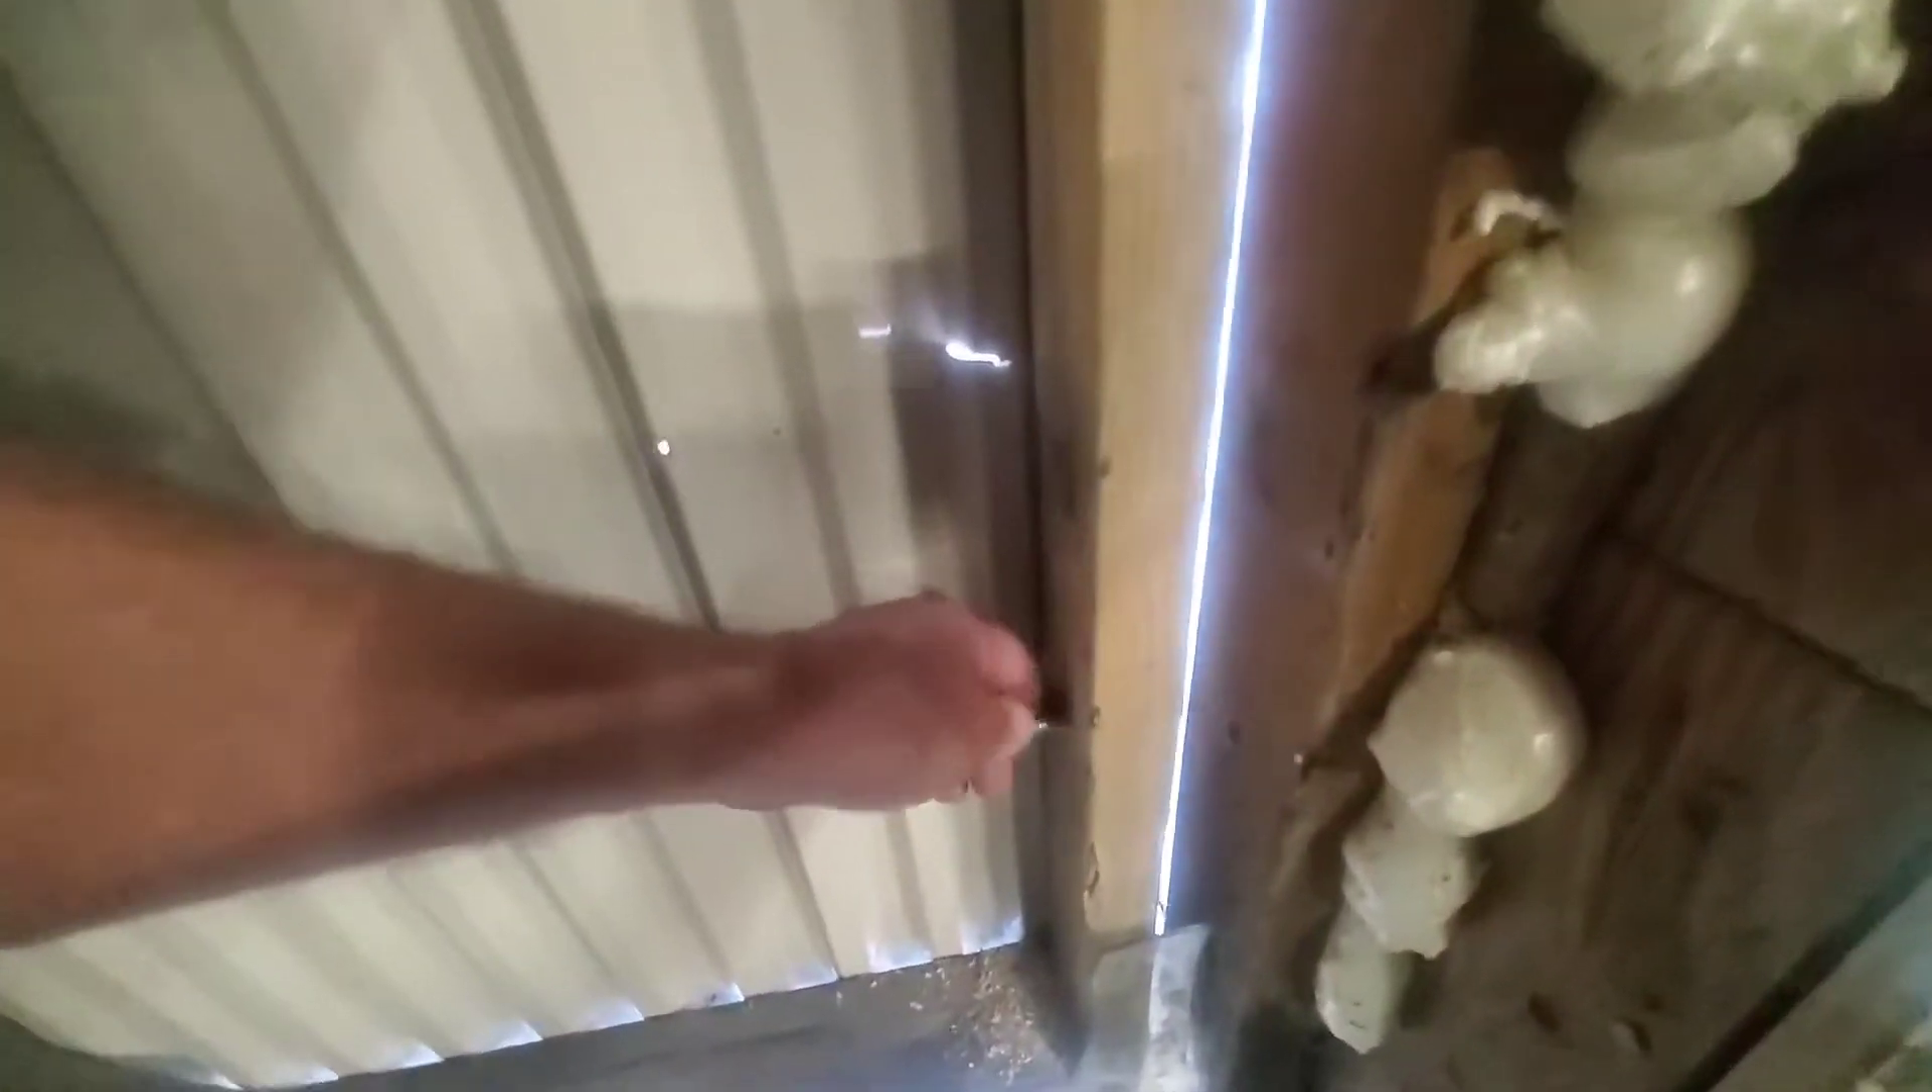See now i get a big gap in here for air to come in.